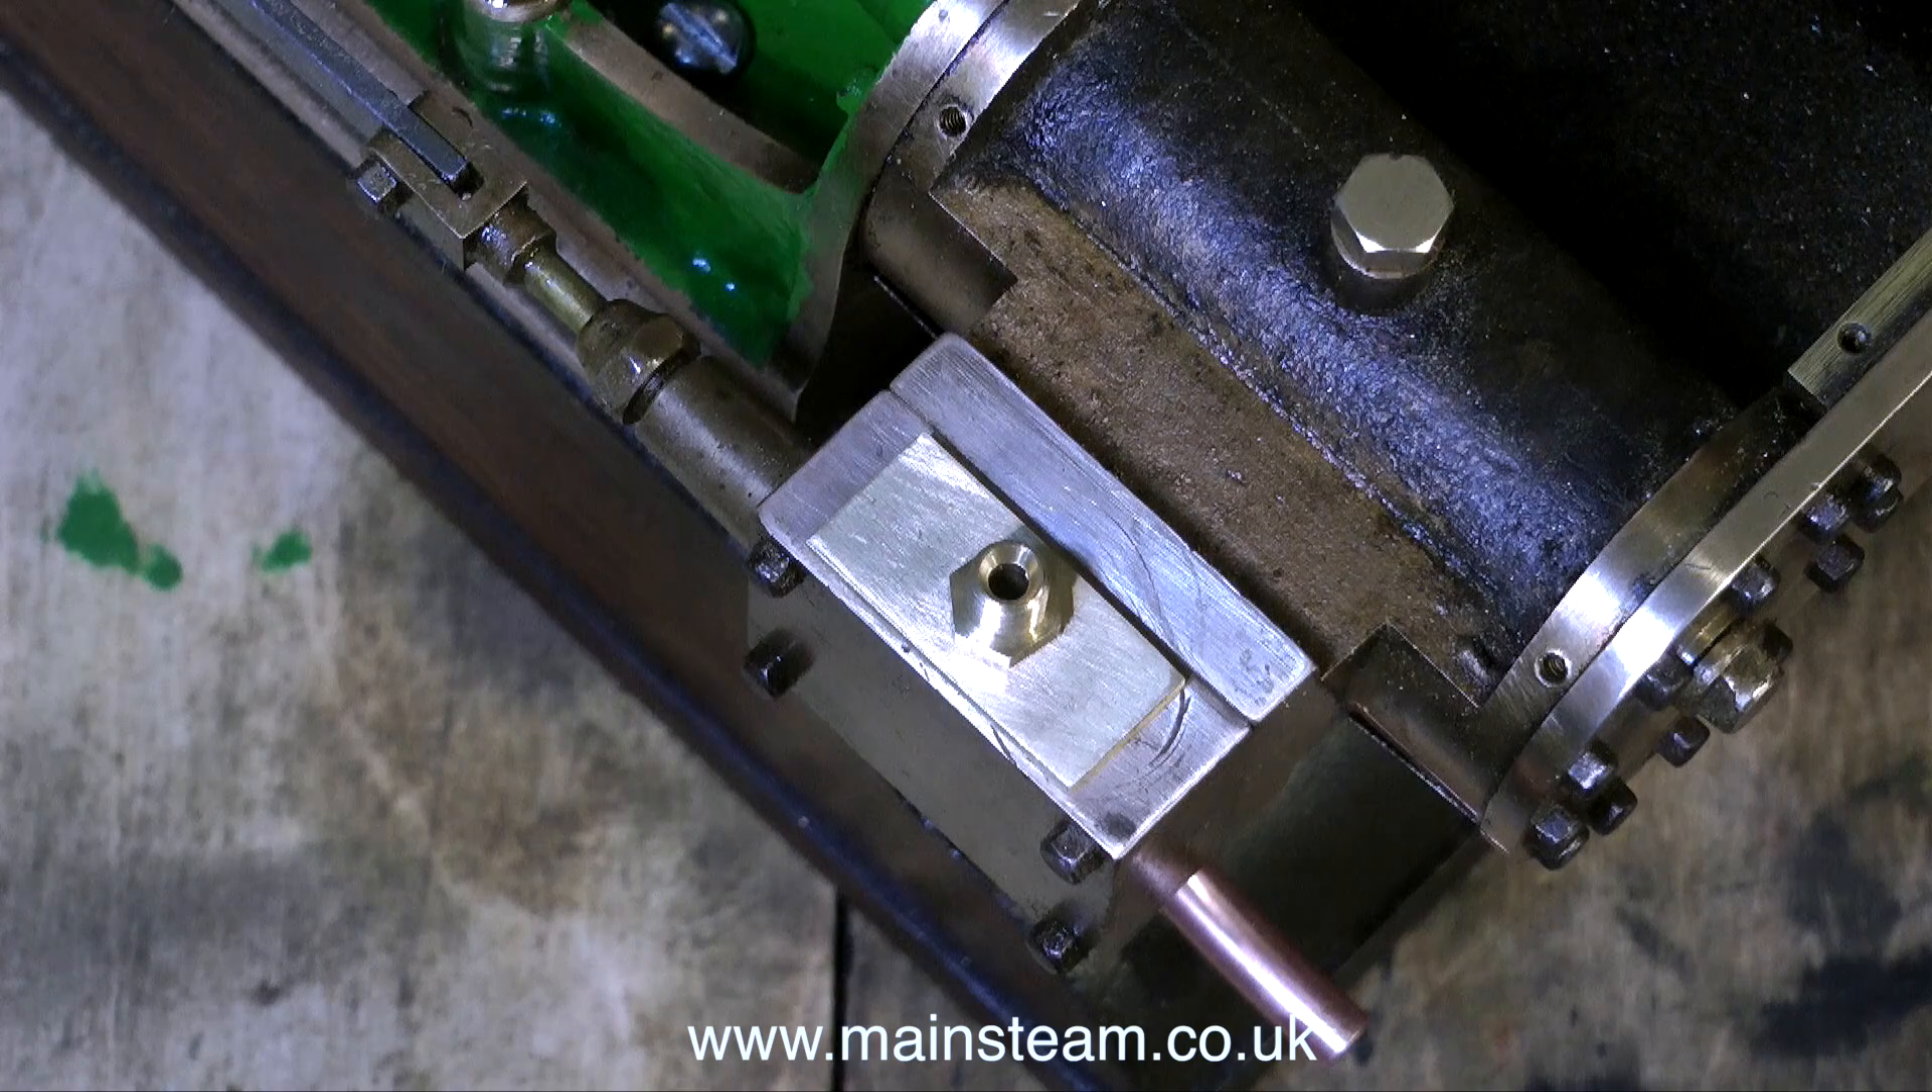This is the commercial fitting screwed in place just to hold the flange so i can have a look what it's going to look like.